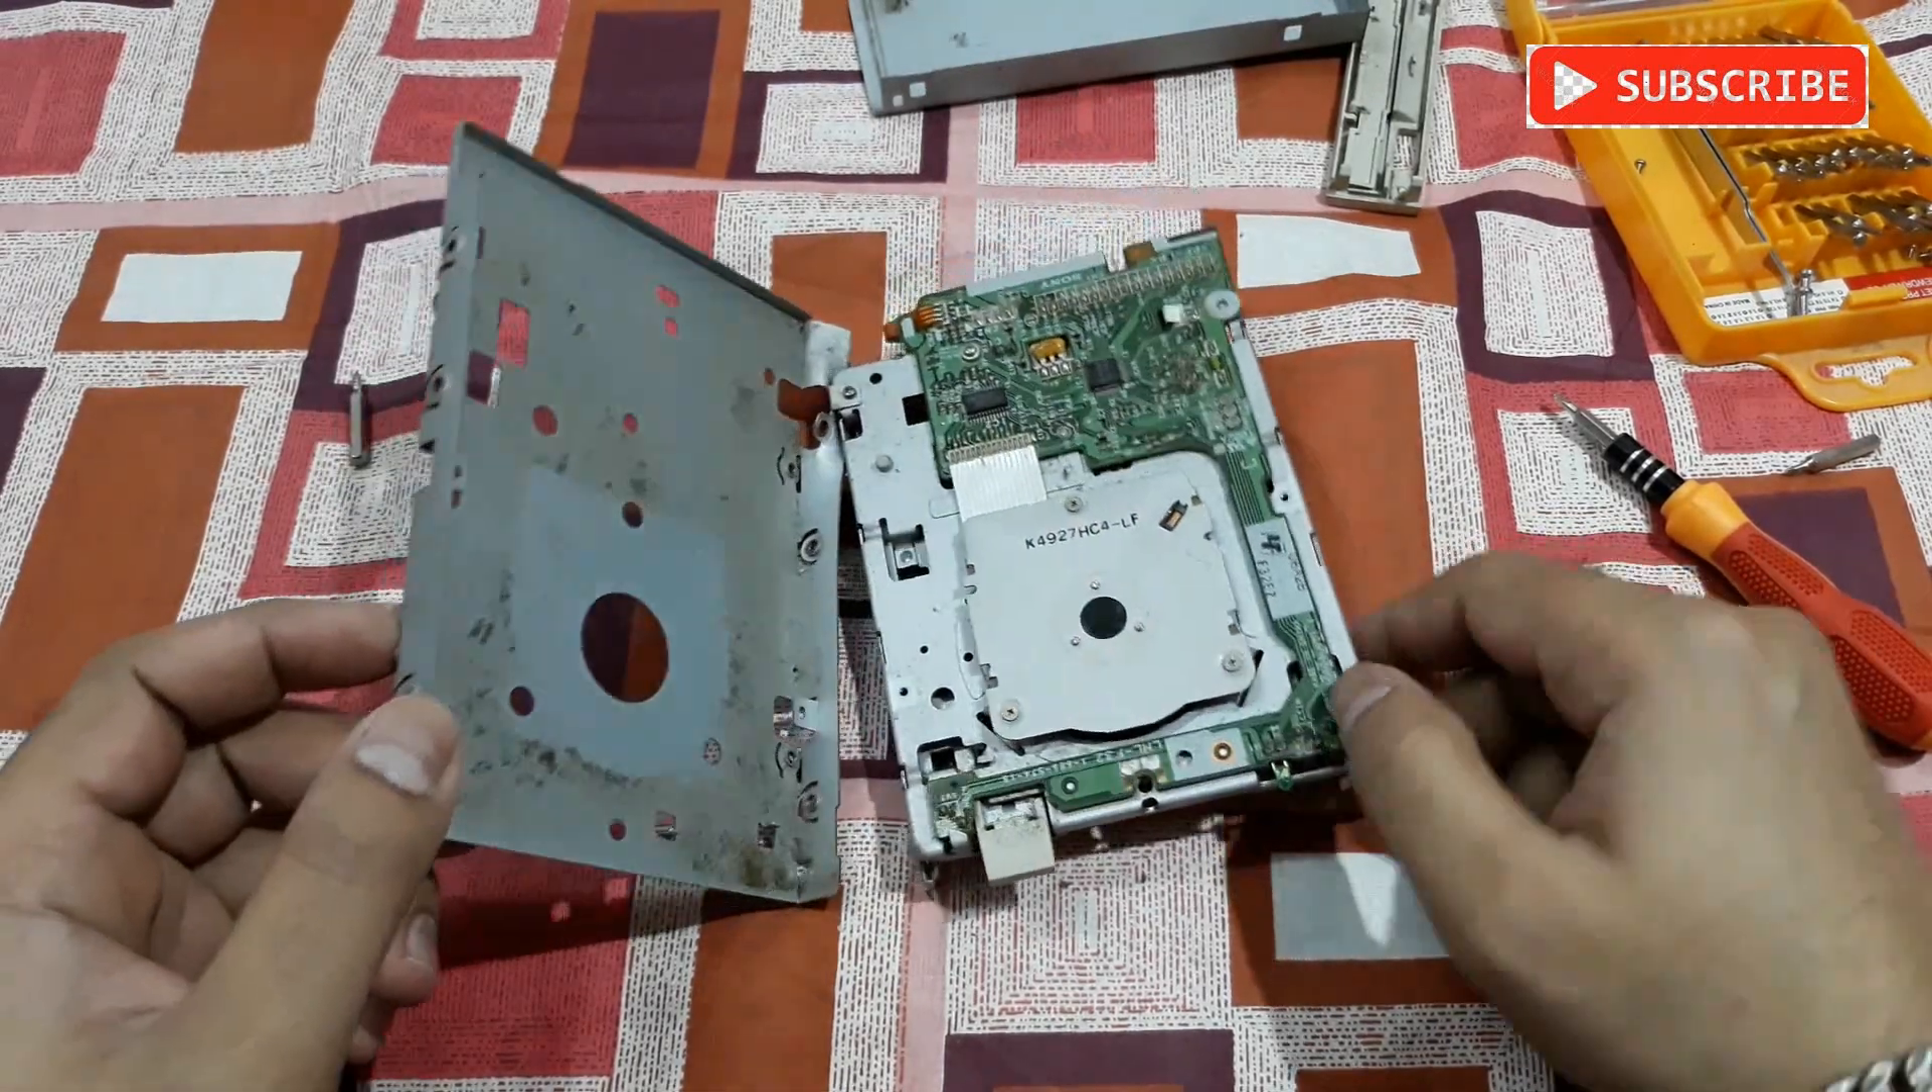All right so I have removed this back metal plate.